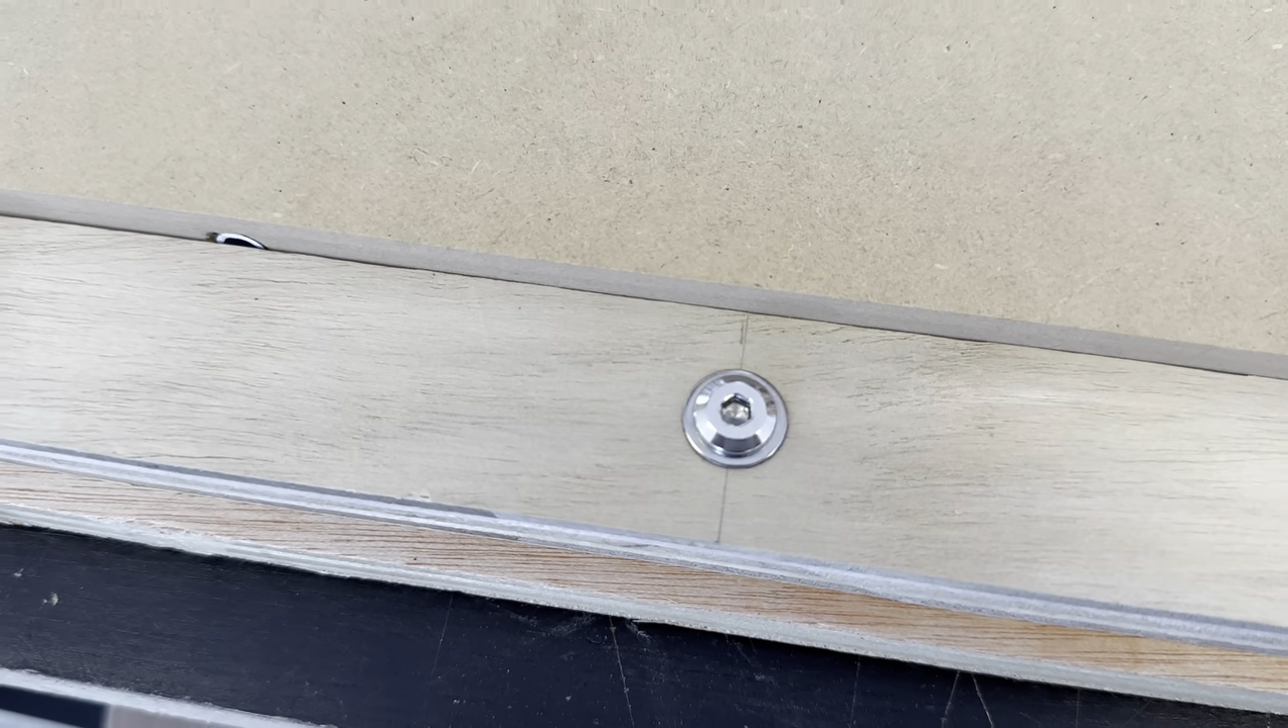First off, if you notice, I went ahead and added washers.